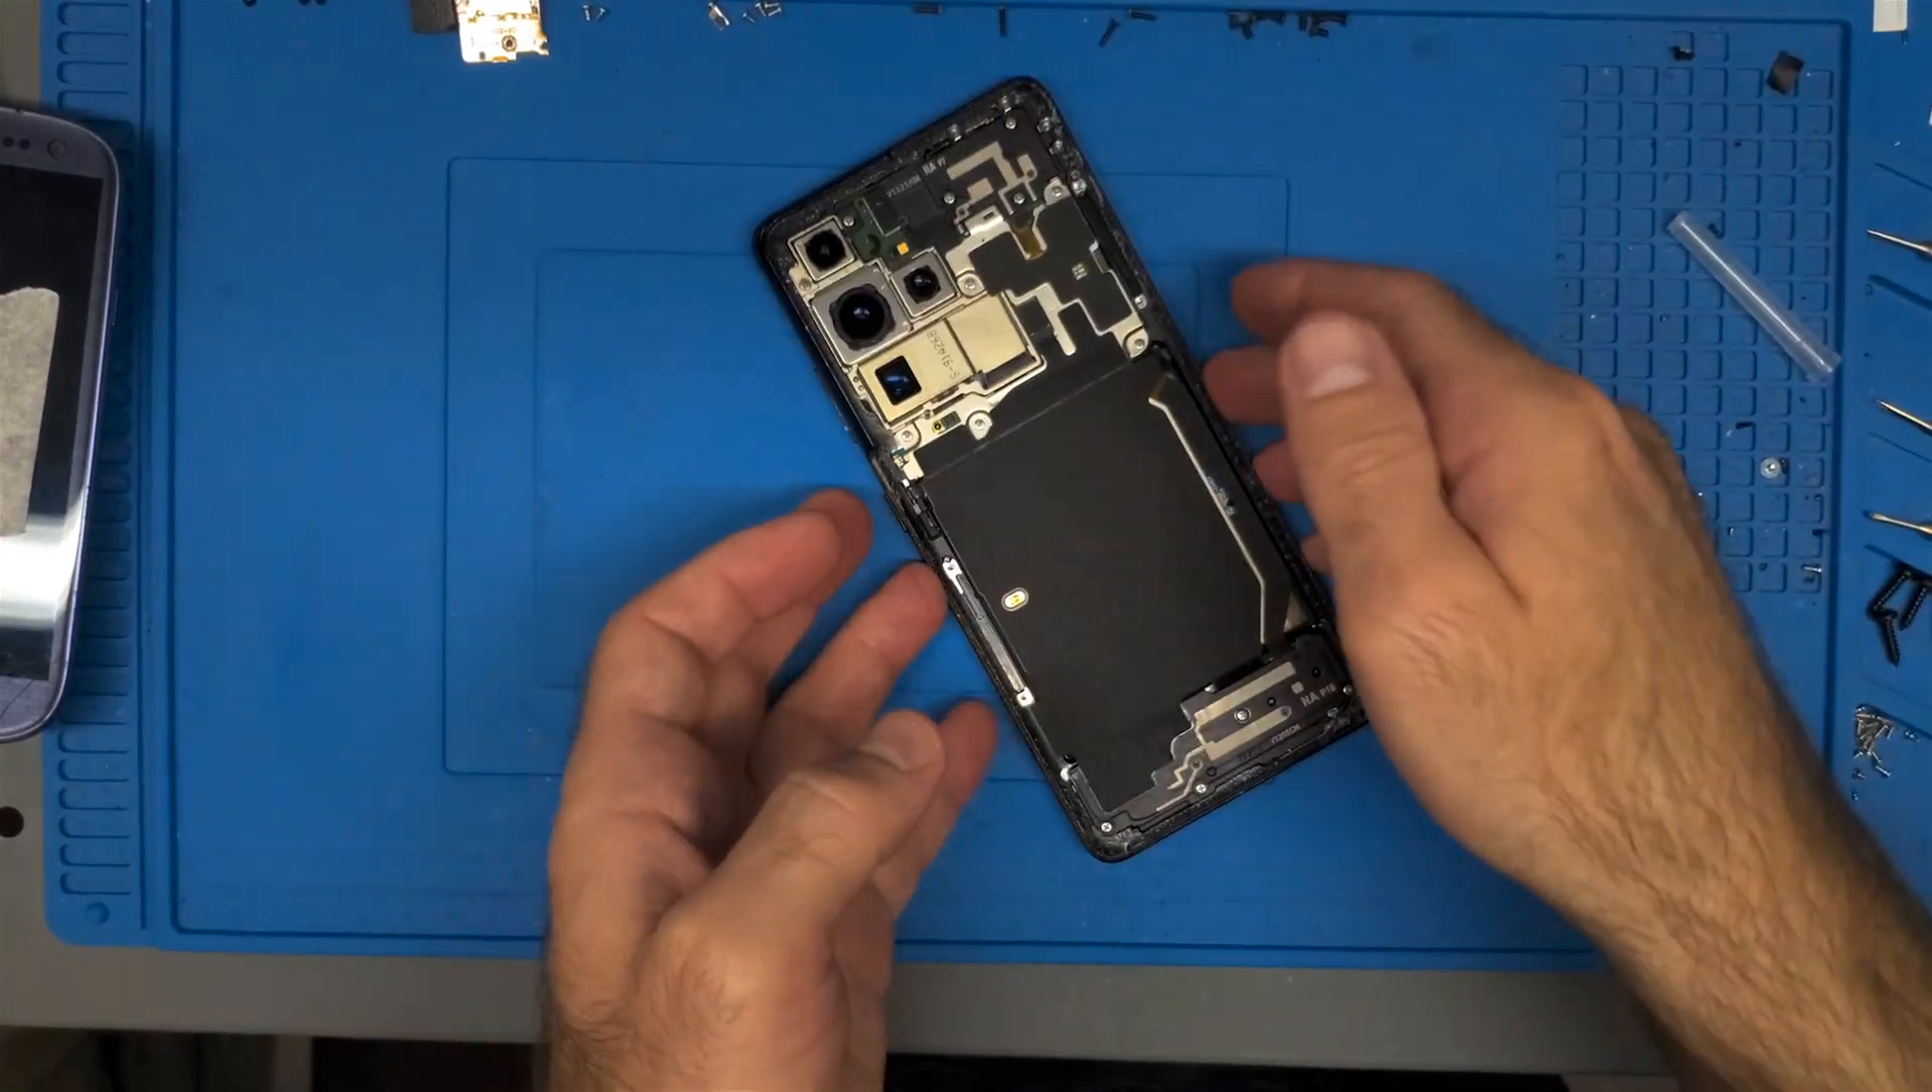And there we have it back cover off.